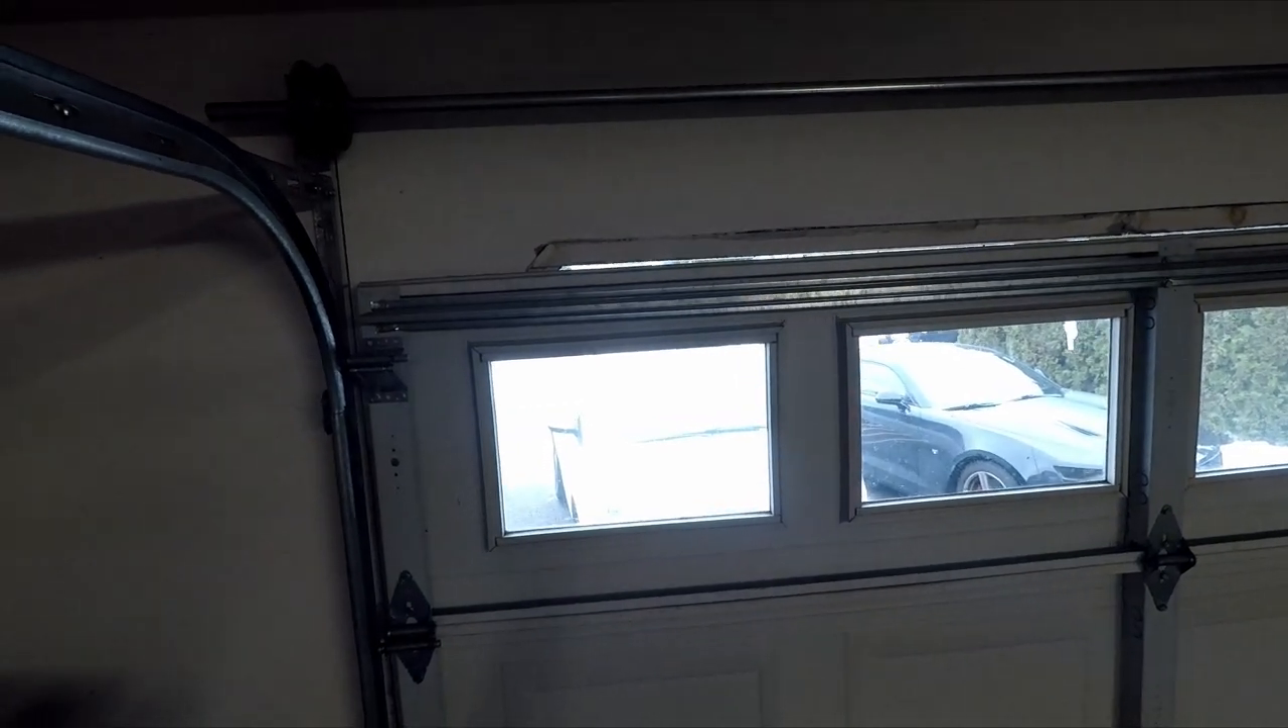And by moving the garage door down, it's created this huge gap up top.